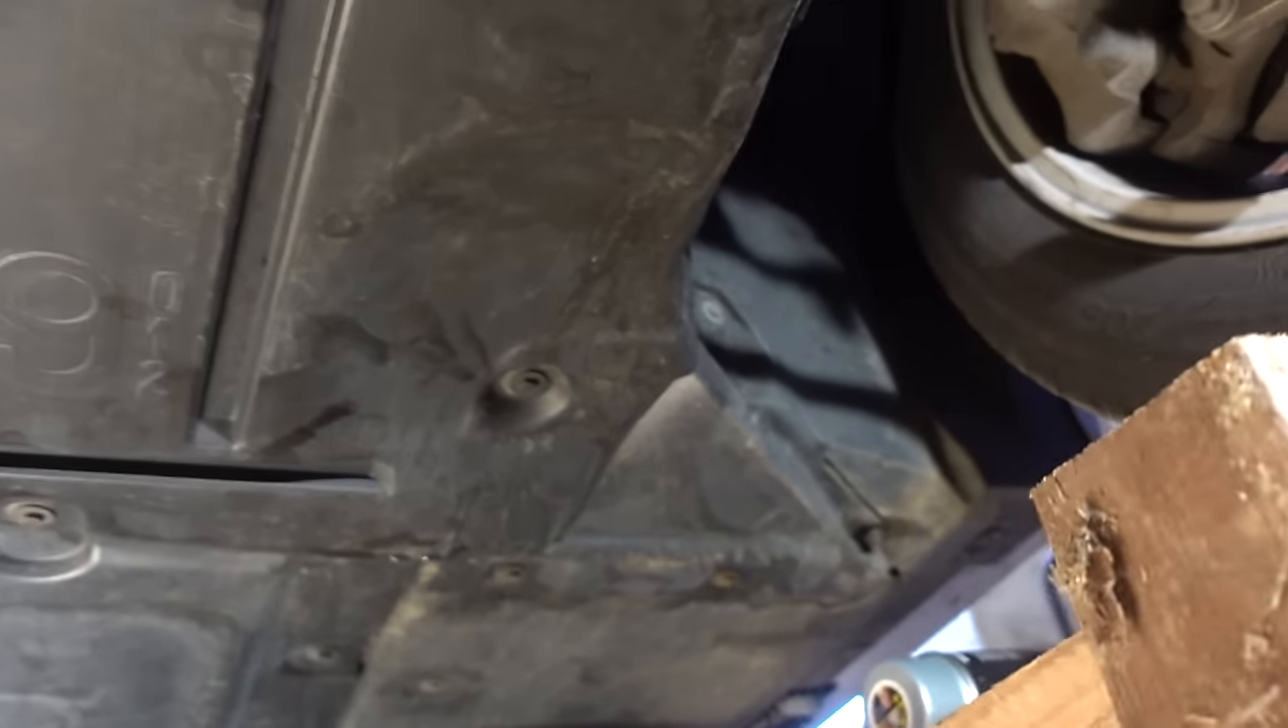Die Plastikabdeckung ist wieder drauf. Das schaut ganz fein aus.